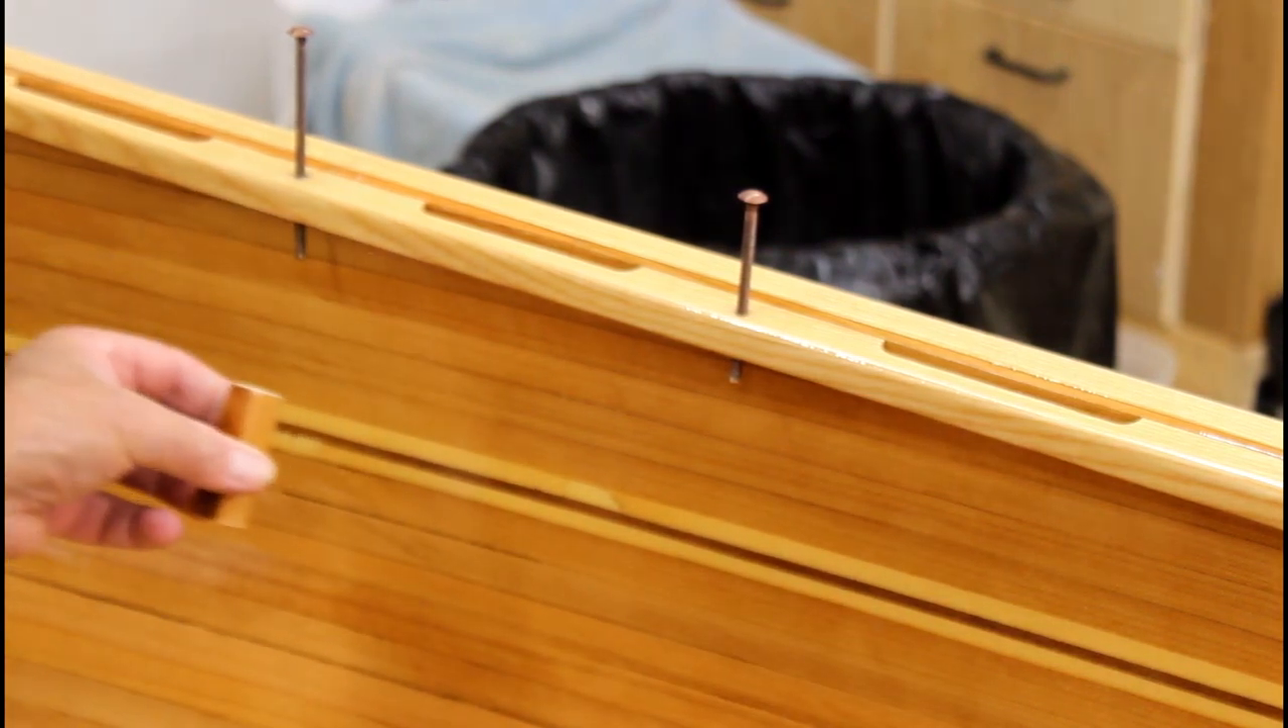And just put the bolts in, but I haven't pushed them all the way down.